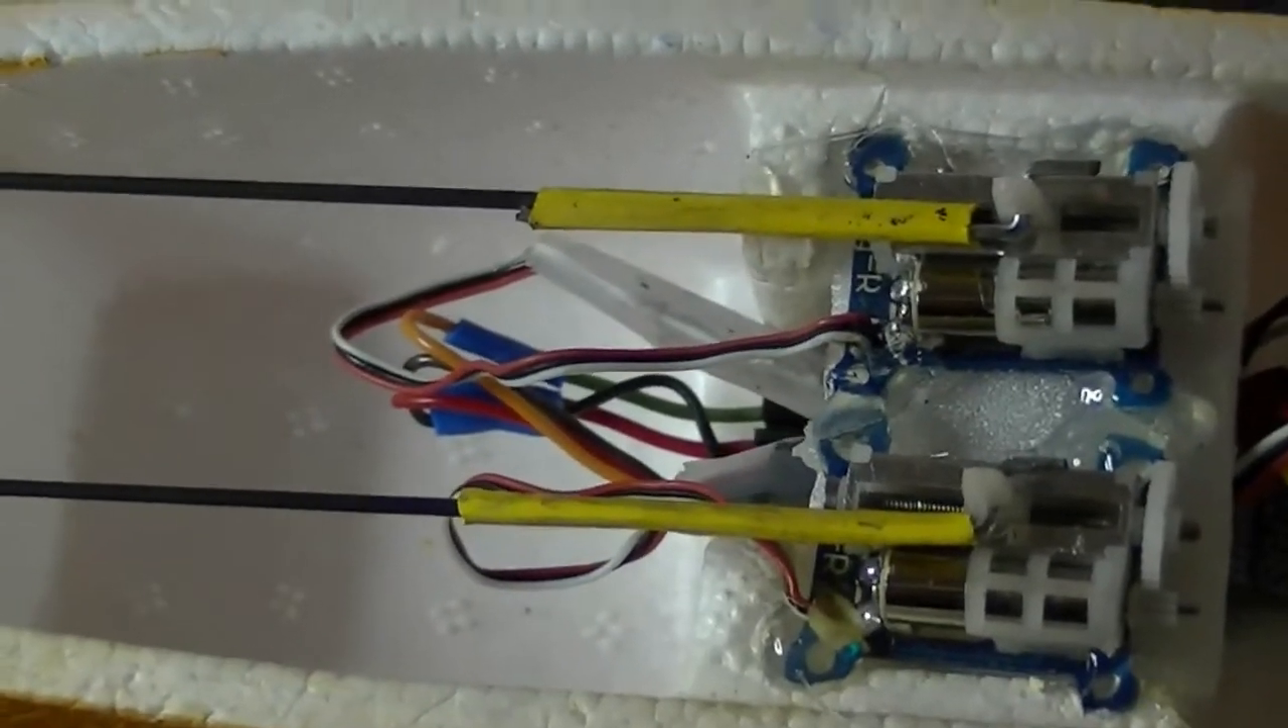Ok so both control rods are now attached to the servo horns.